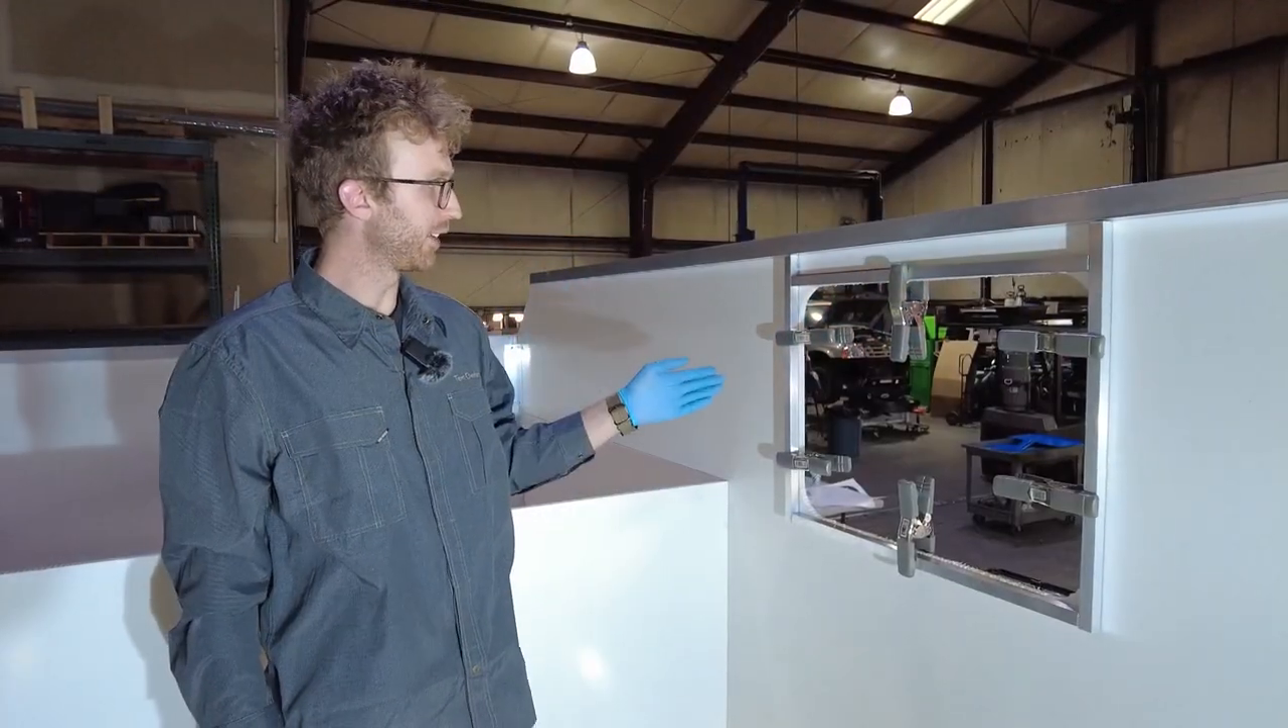We have our hole cut out and now I've put my framing up.